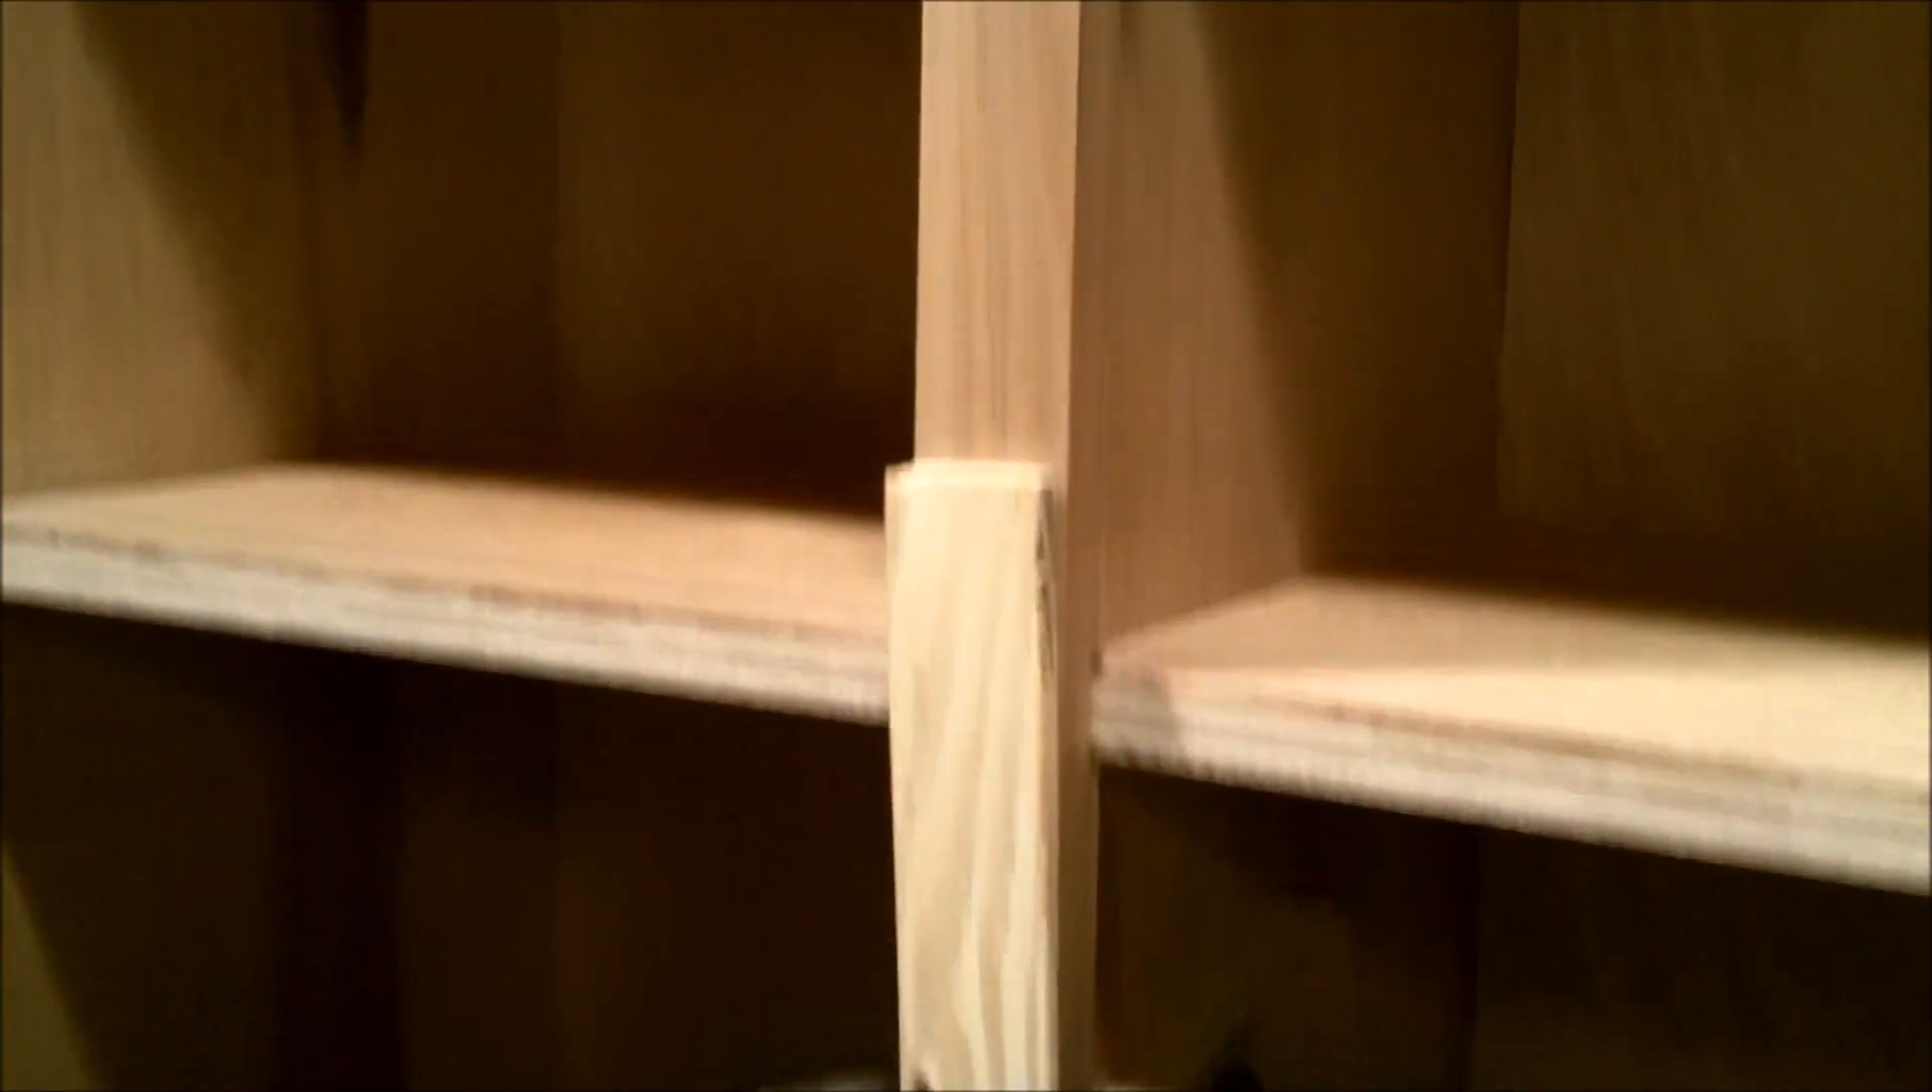I put this first, let's call it a fascia on to cover up that plywood.